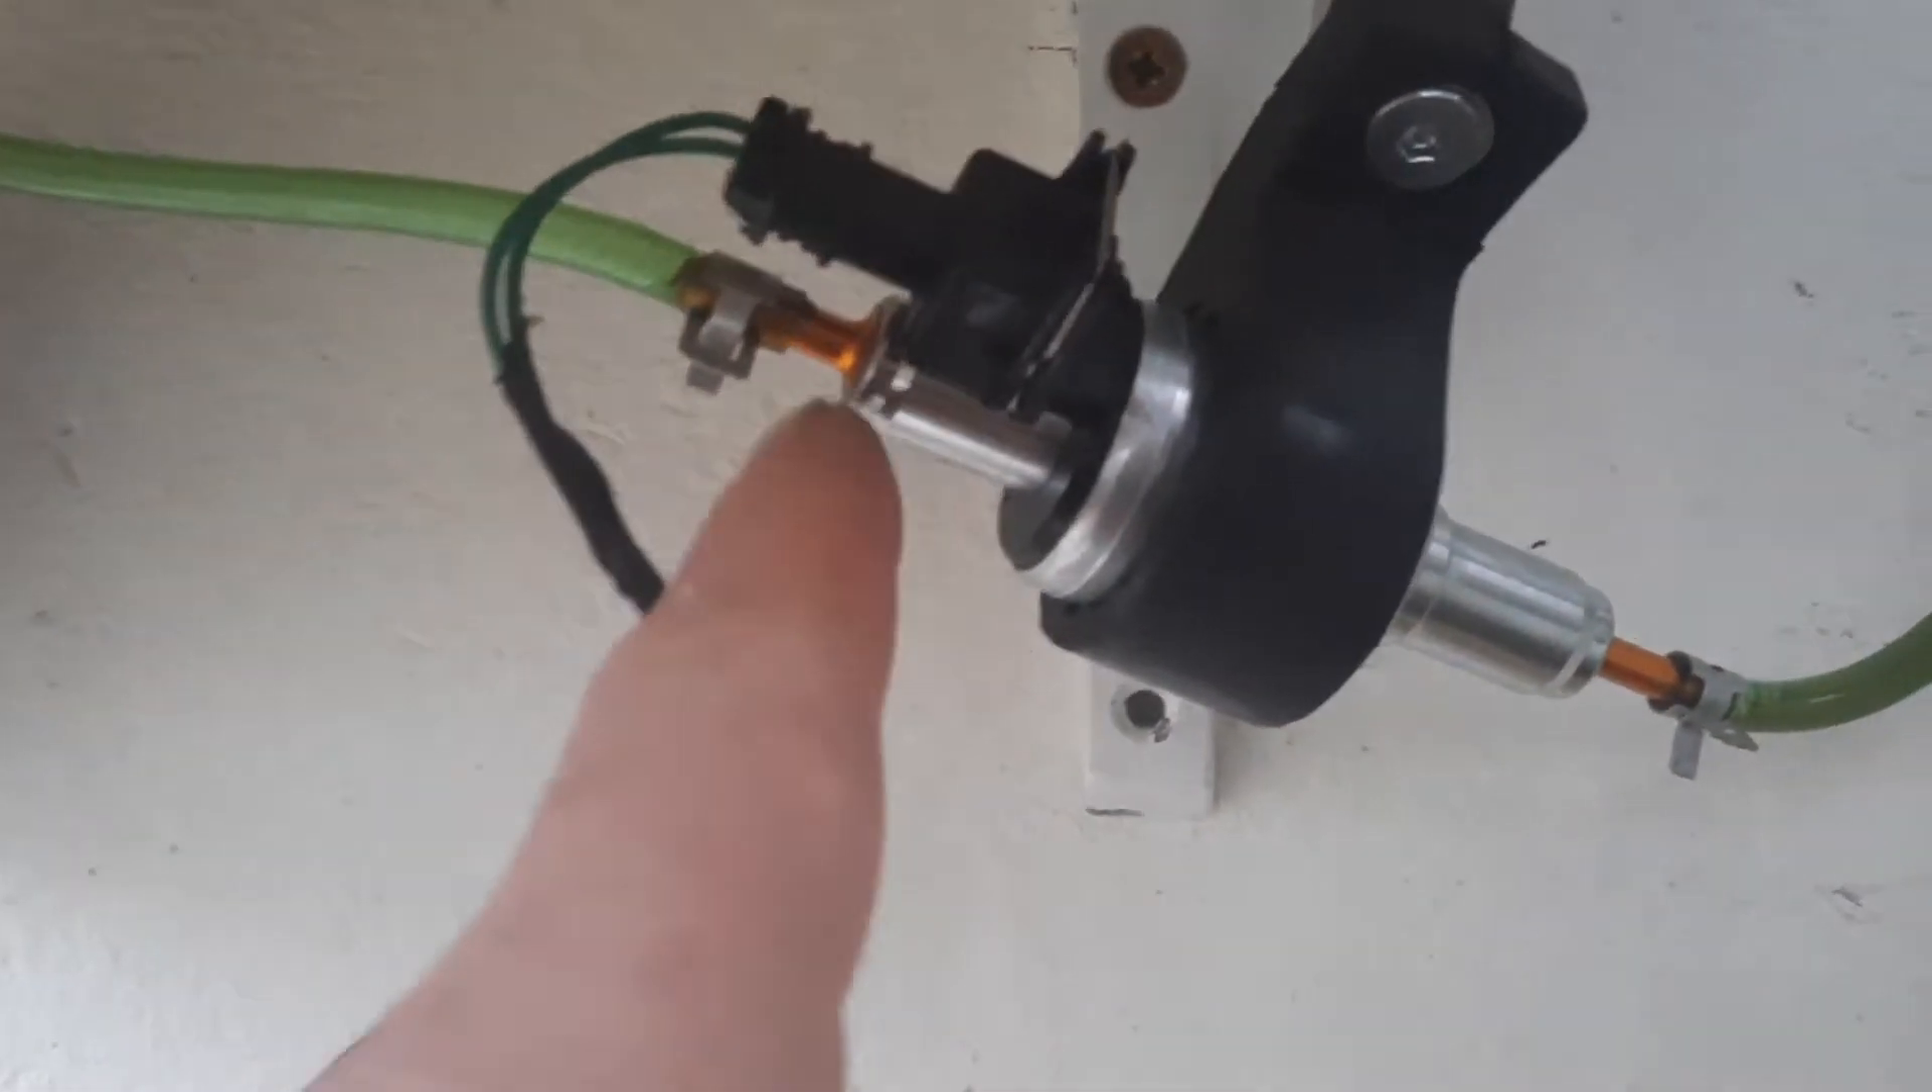So, sind wir wieder da. Neue Pümpchen ist drin.